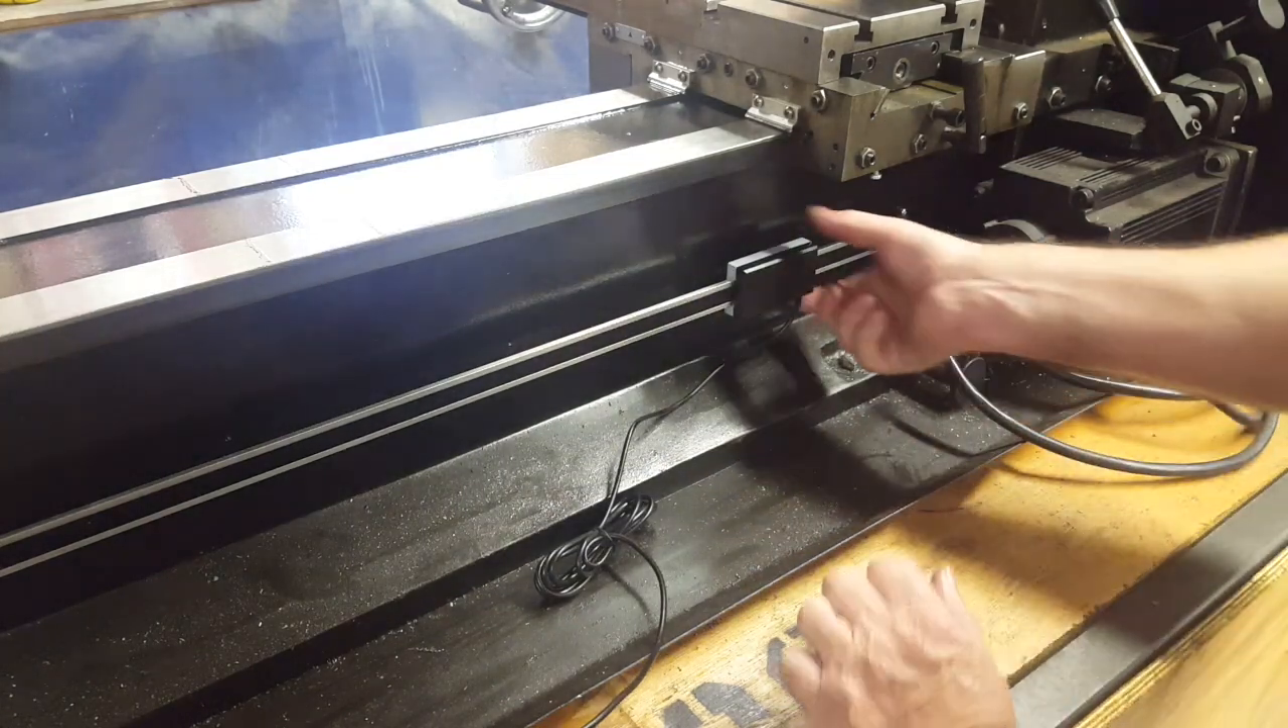Okay fellas we've got our scale and our sensor here mounted up you can see it slides back and forth.